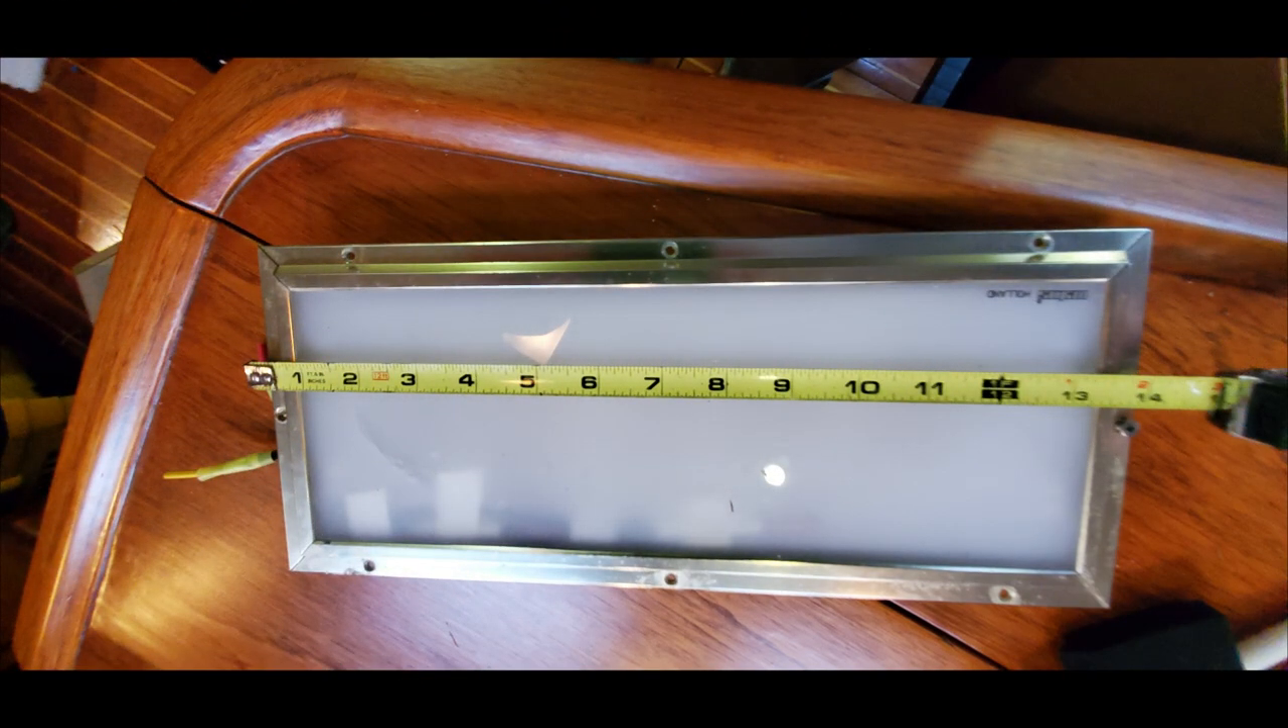Okay, so we got the light fixture removed and we're taking measurements of it.